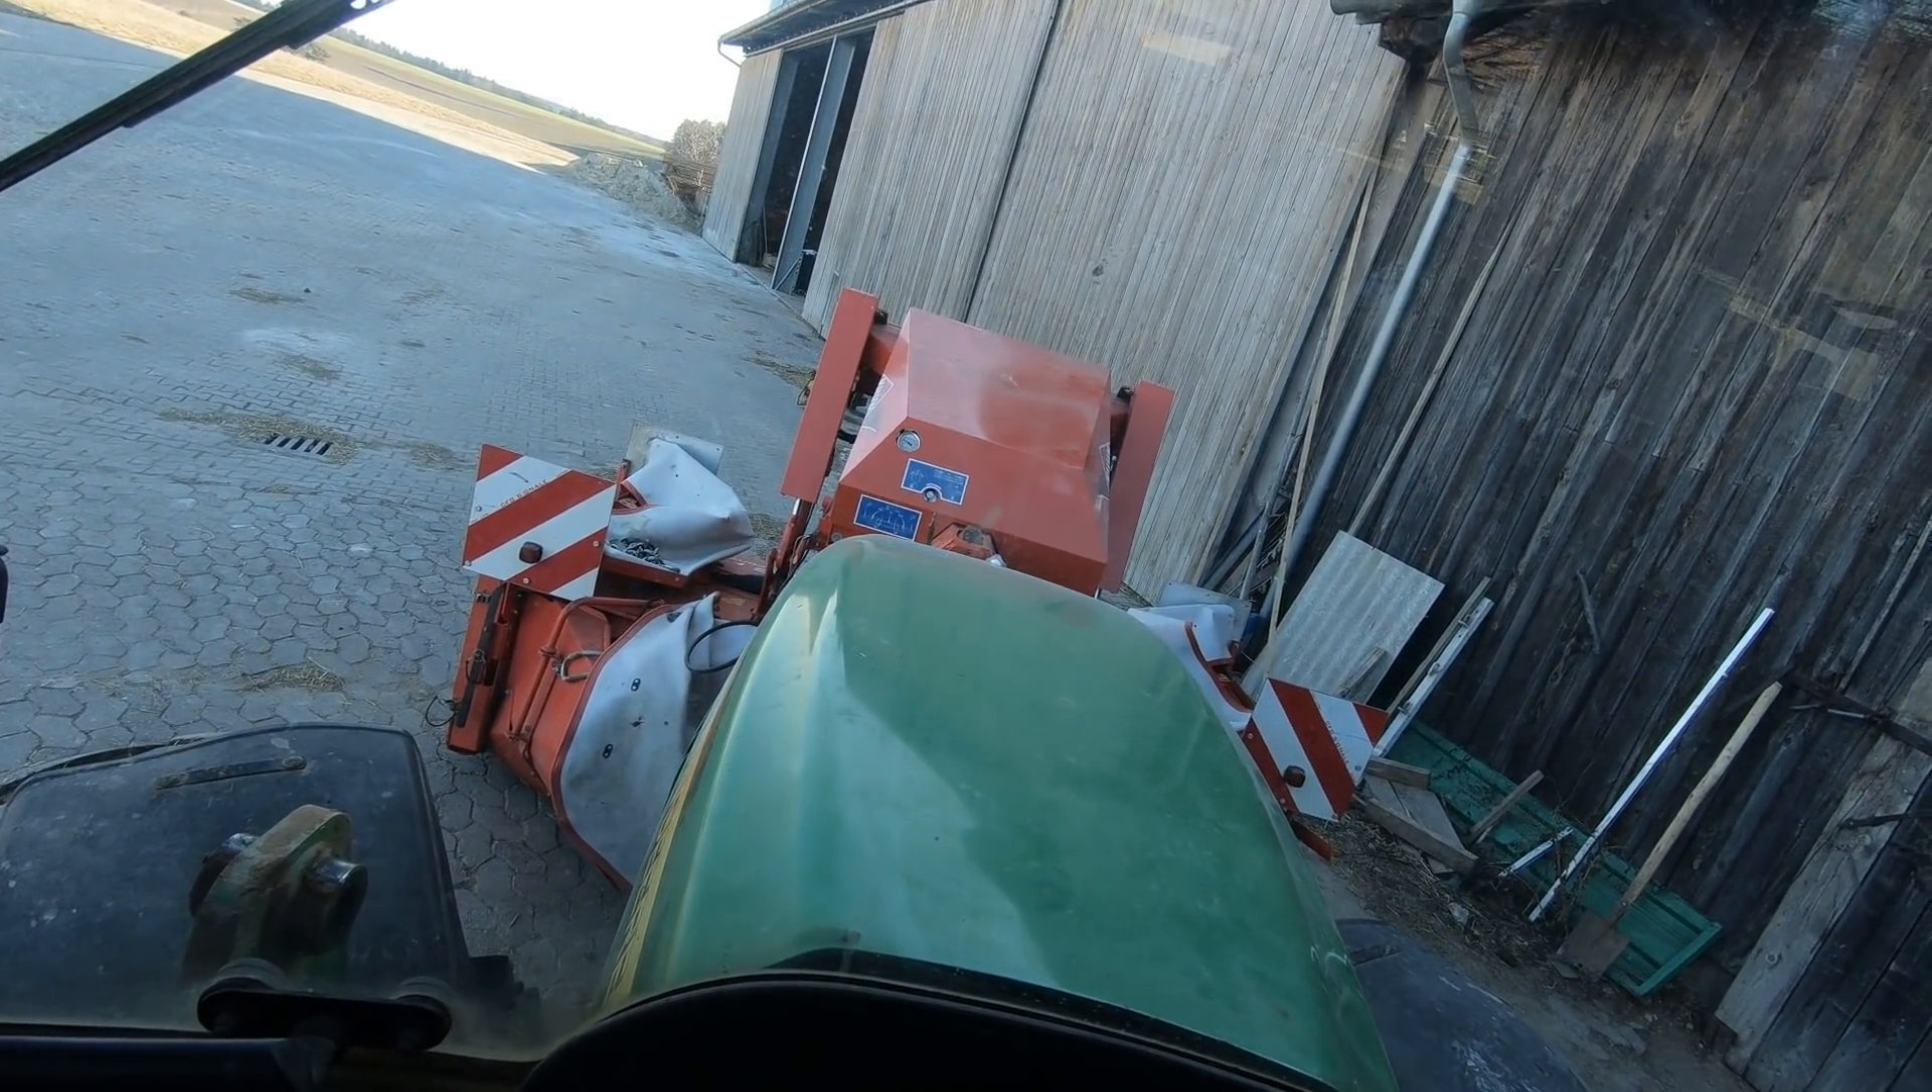Ich habe jetzt ja vorne mal einen Frontlader weggemacht und habe mal das Mähwerk angehängt.